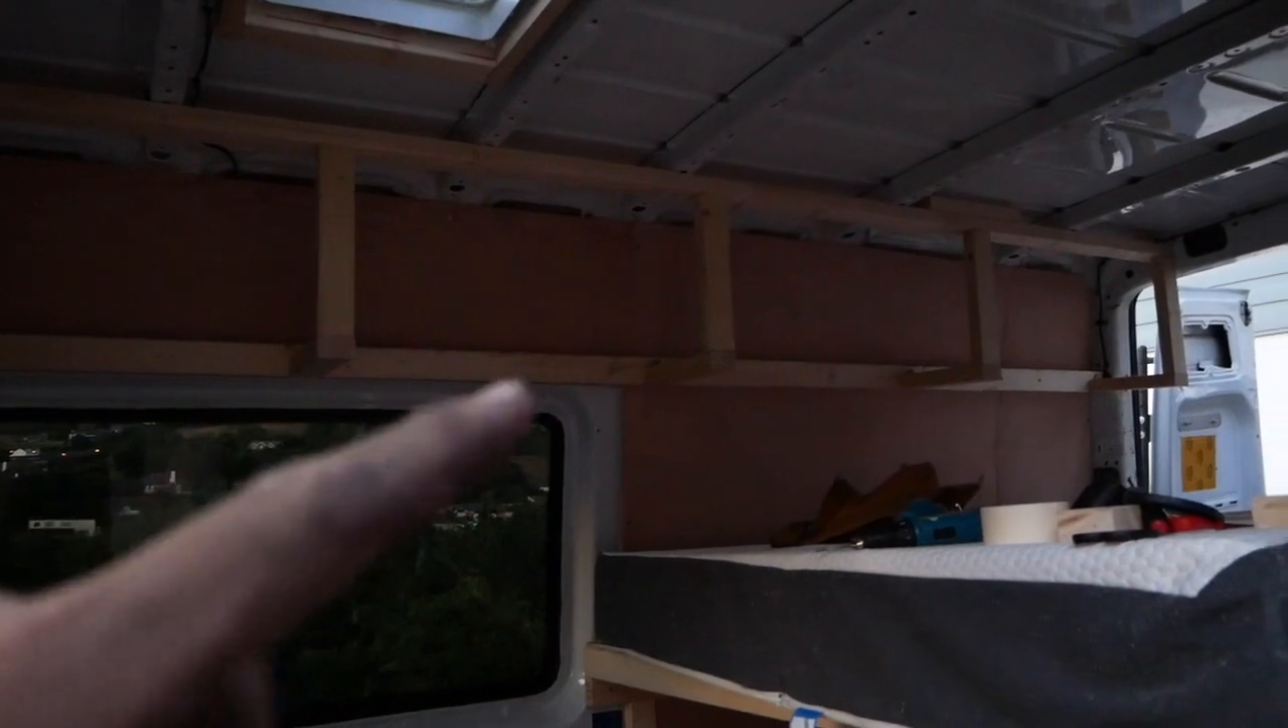Dad's almost finished making the upper cupboard section, which is looking really good. Here, see, we've just got to put the fascia and bottom plates on it and then just some cupboards.